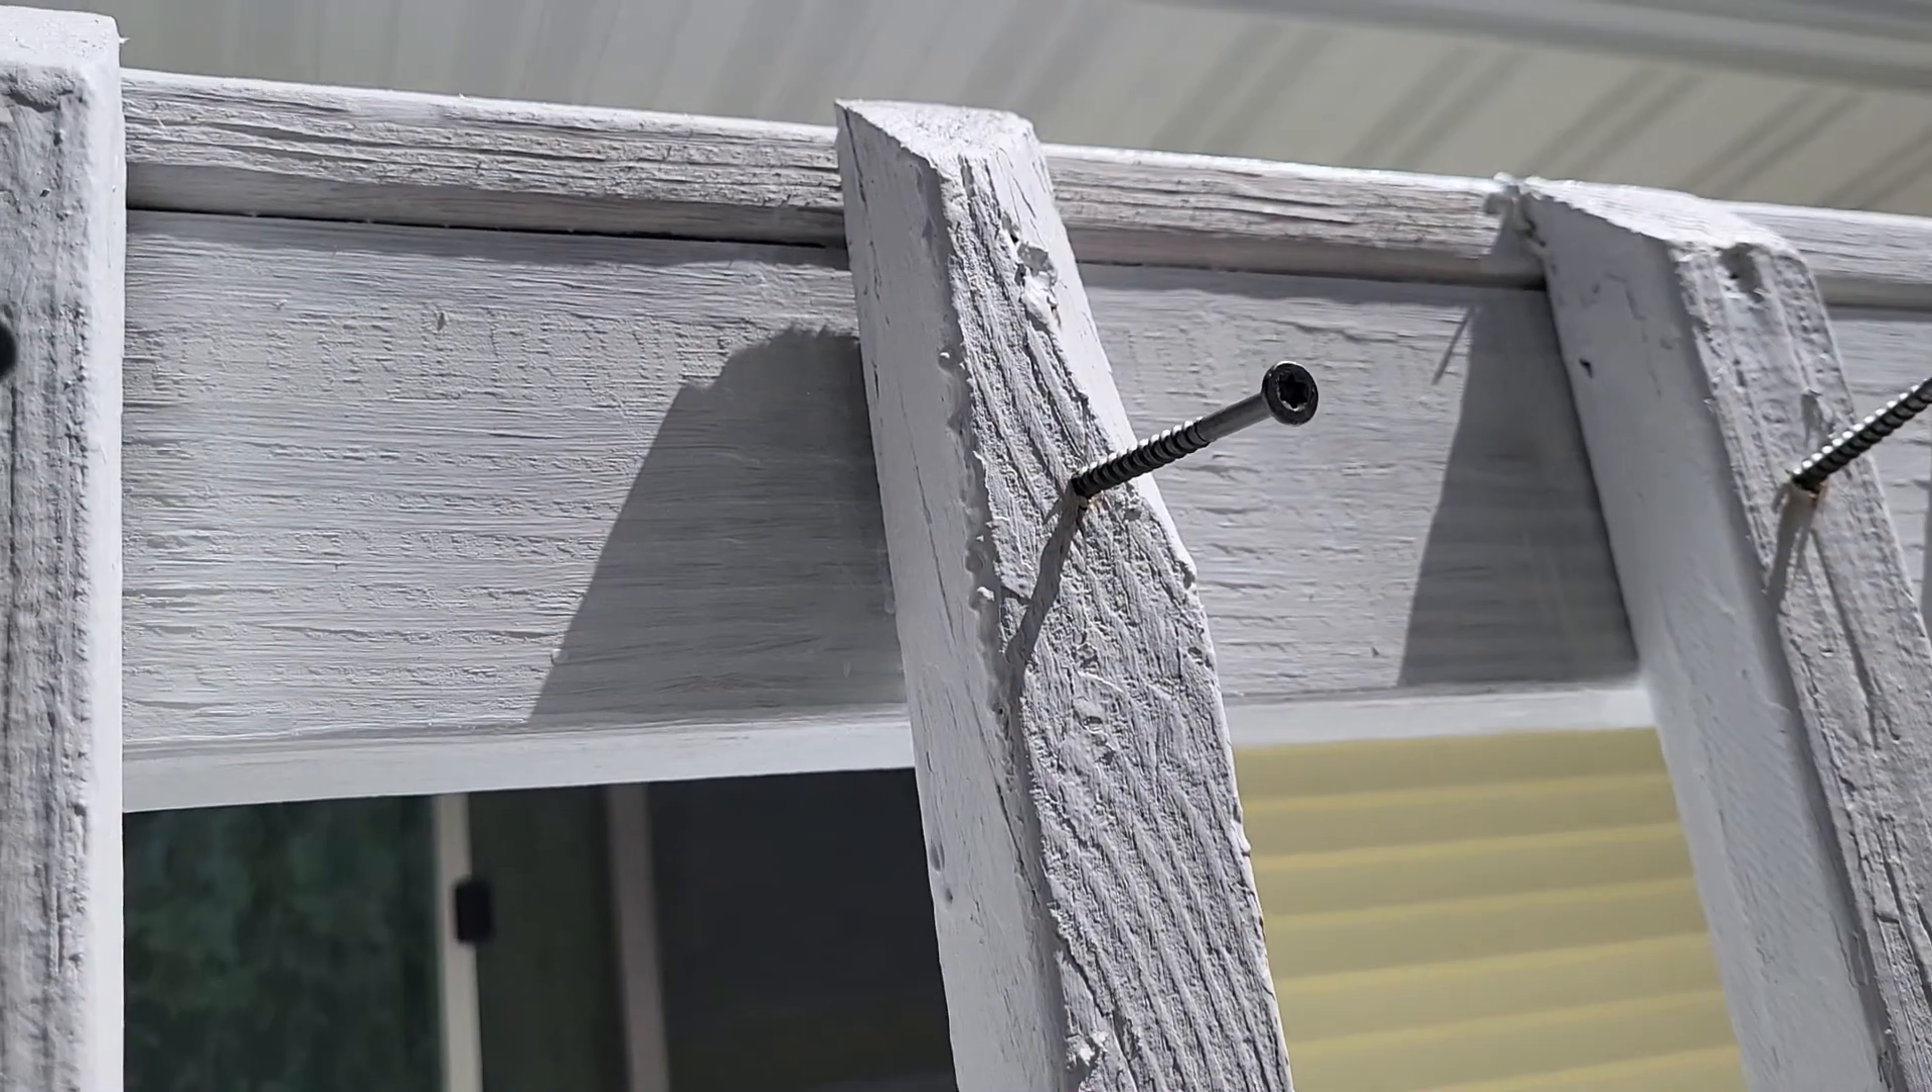This this spindle here is not attached yet.